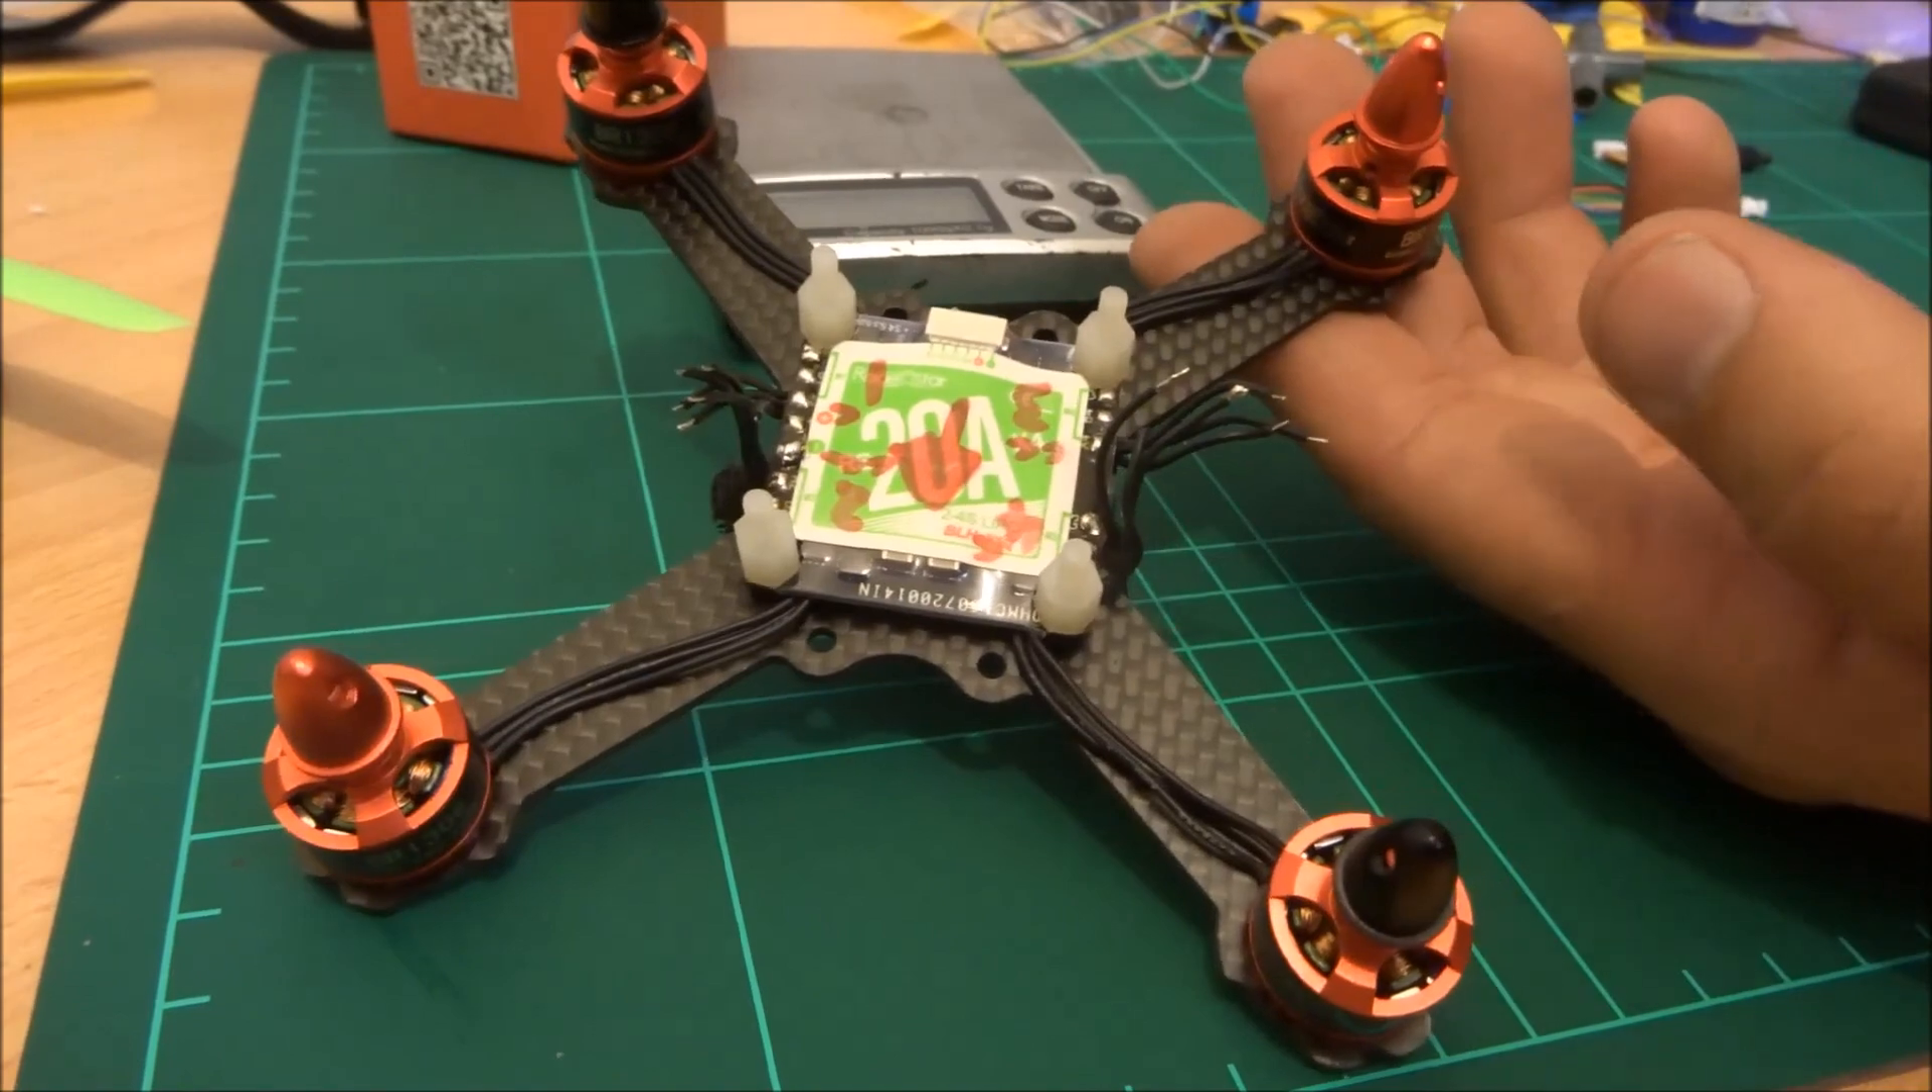Okay so I've gone ahead and mounted all four of the motors.